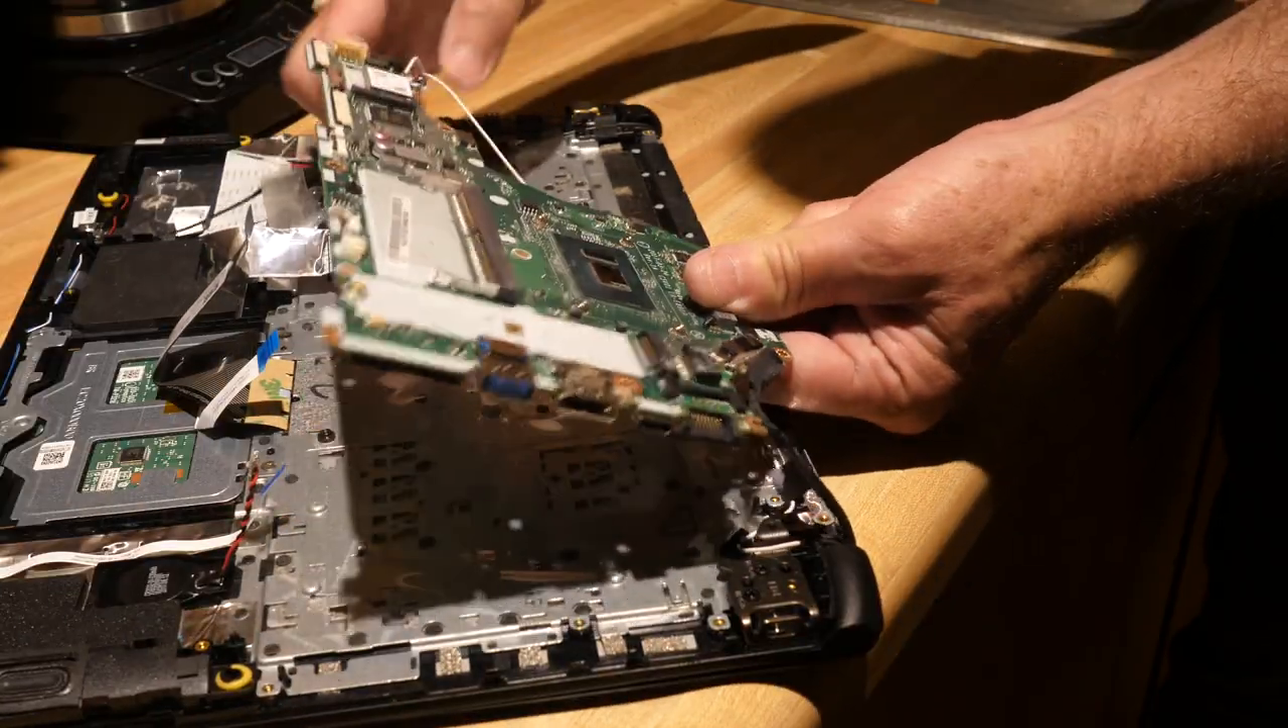Essentially the motherboard is out of here.